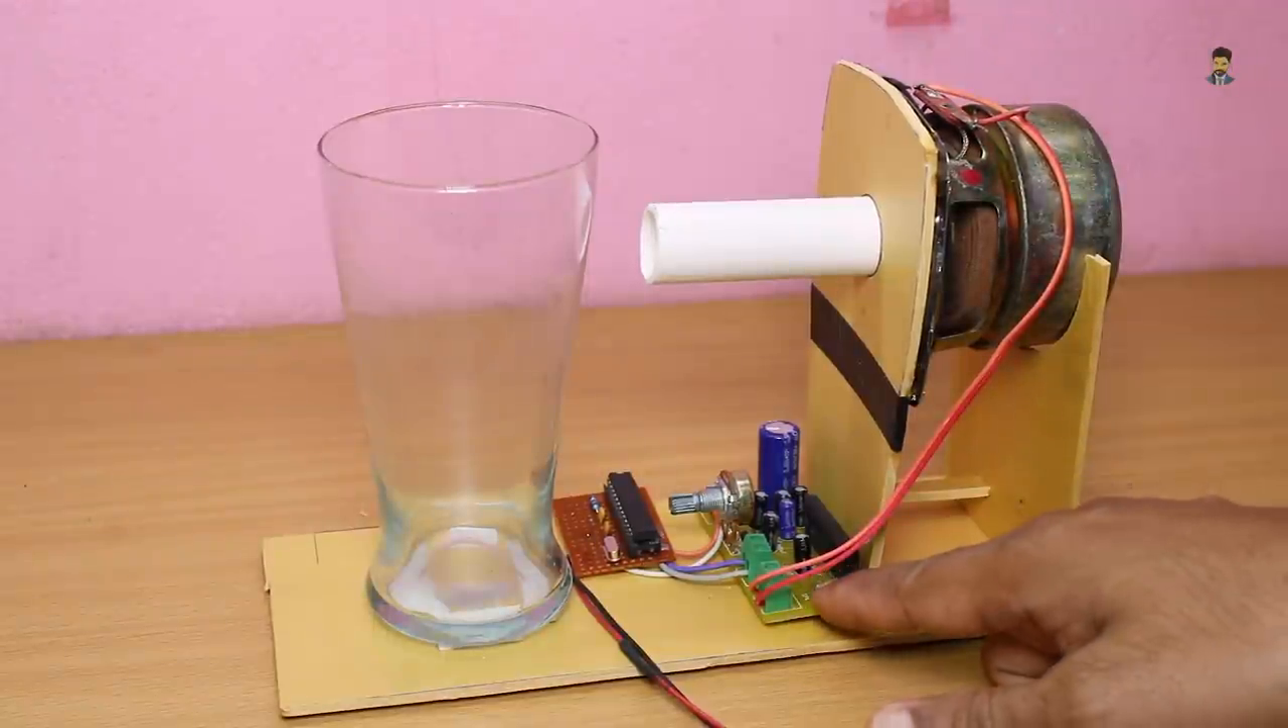अभी आप लोग देख सकते हैं यह पे मैंने स्पीकर को फिट कर दिया है।